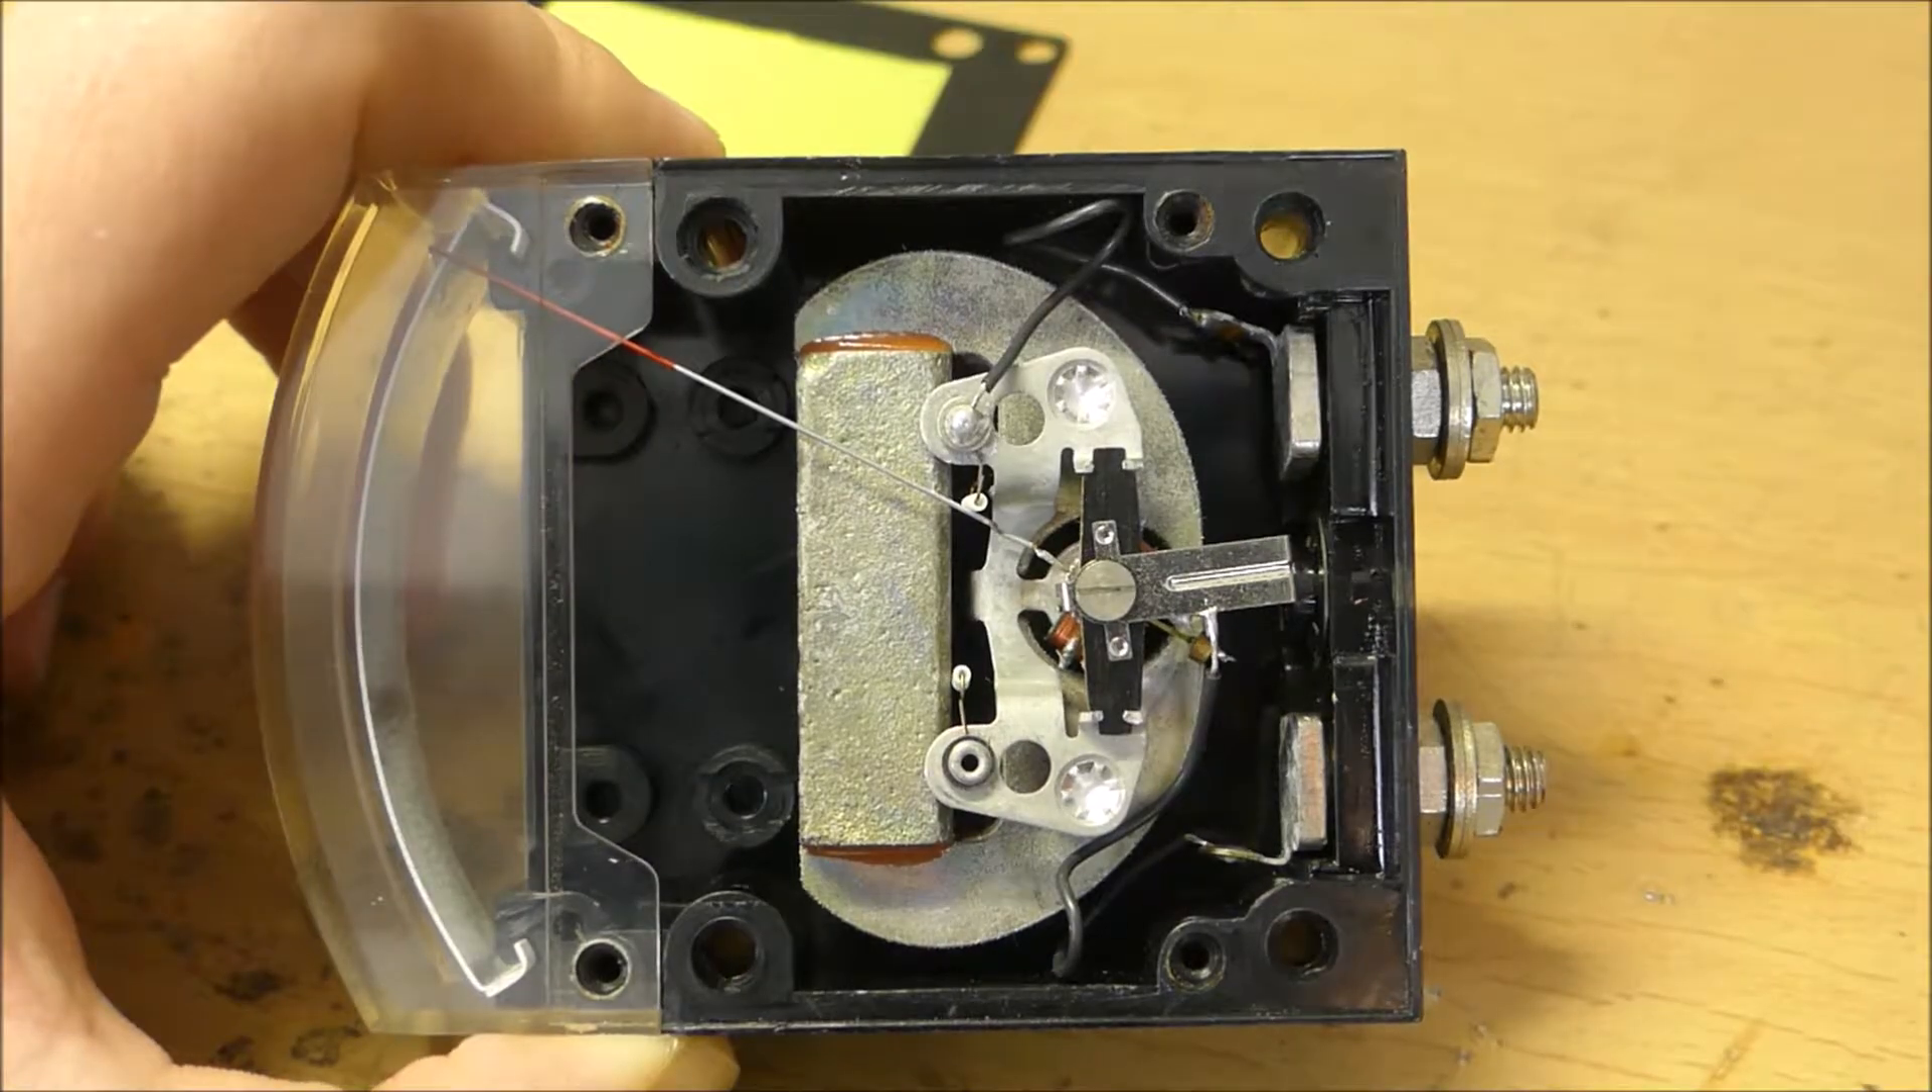And you can see after I have all the screws out and I pop open the back it slides right off to reveal the innards which look really cool.